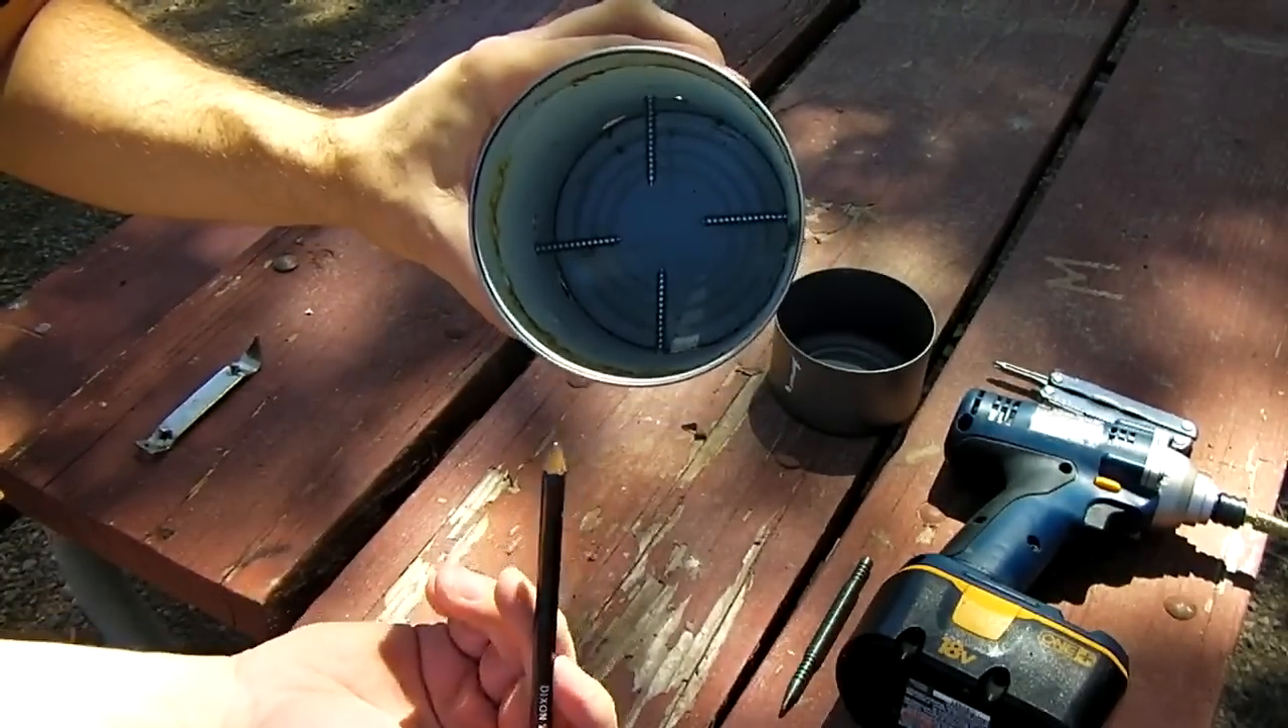Okay, once you're done putting your screws in, you should have a setup like that inside. Just four screws in a cross pattern.